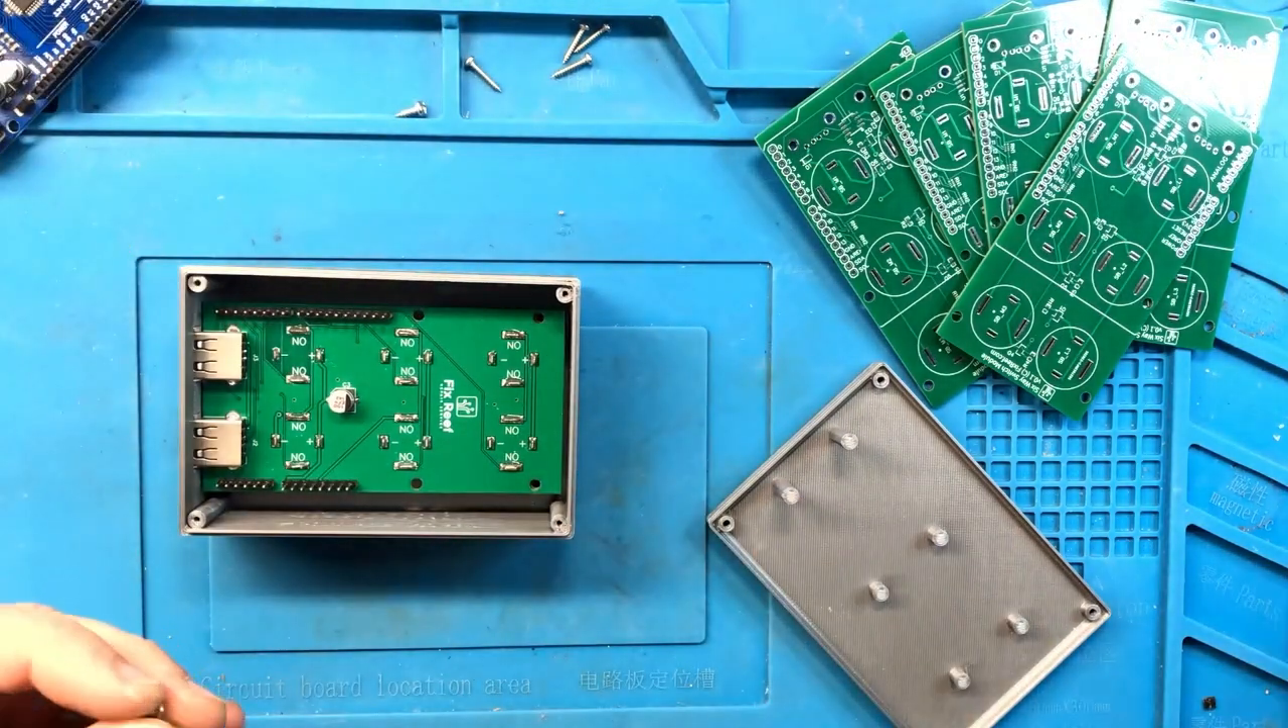All right, so it looks like the shield board is installed.